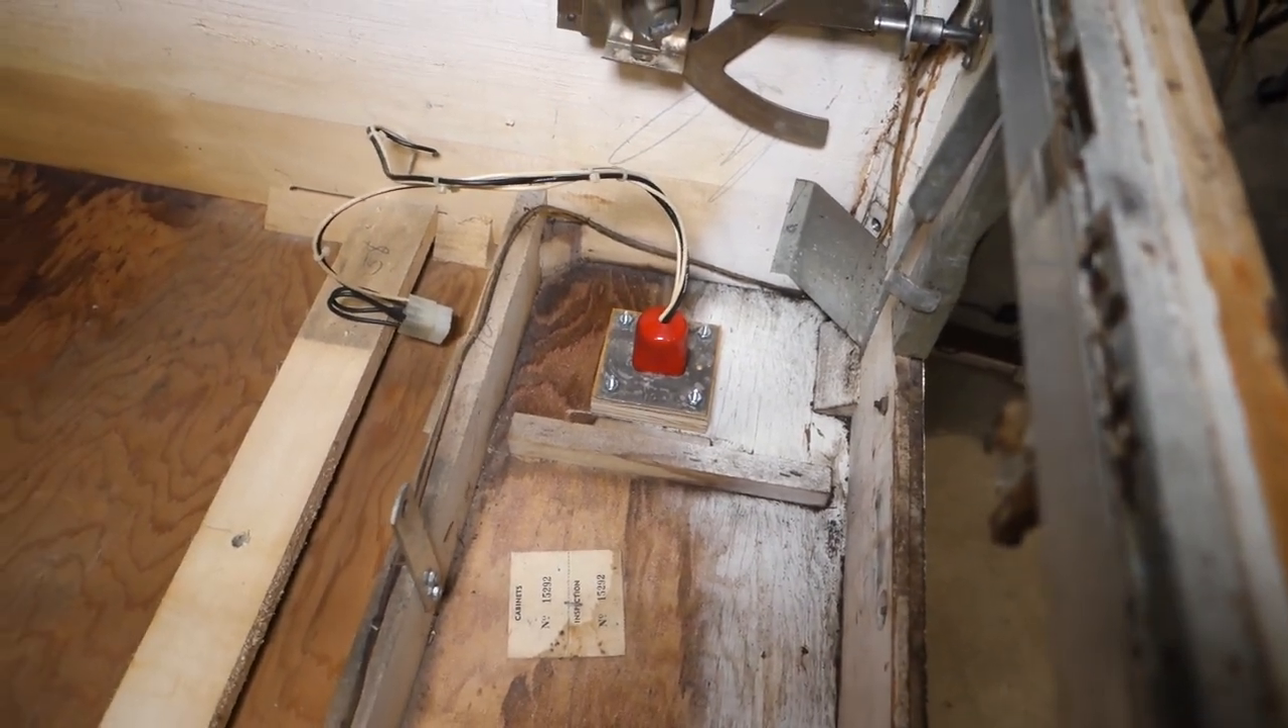All right switch plate is installed and it looks really good.